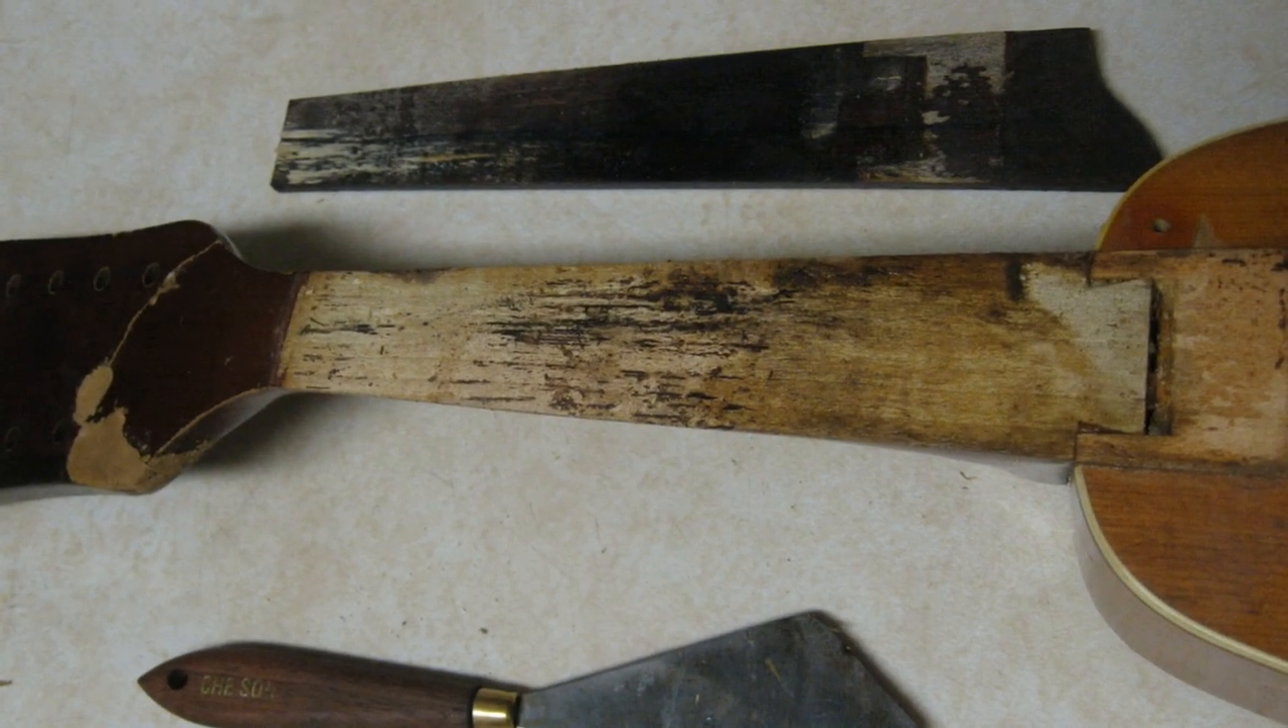Here we are with the board off. As you can see, it came off cleanly with minimal chipping.